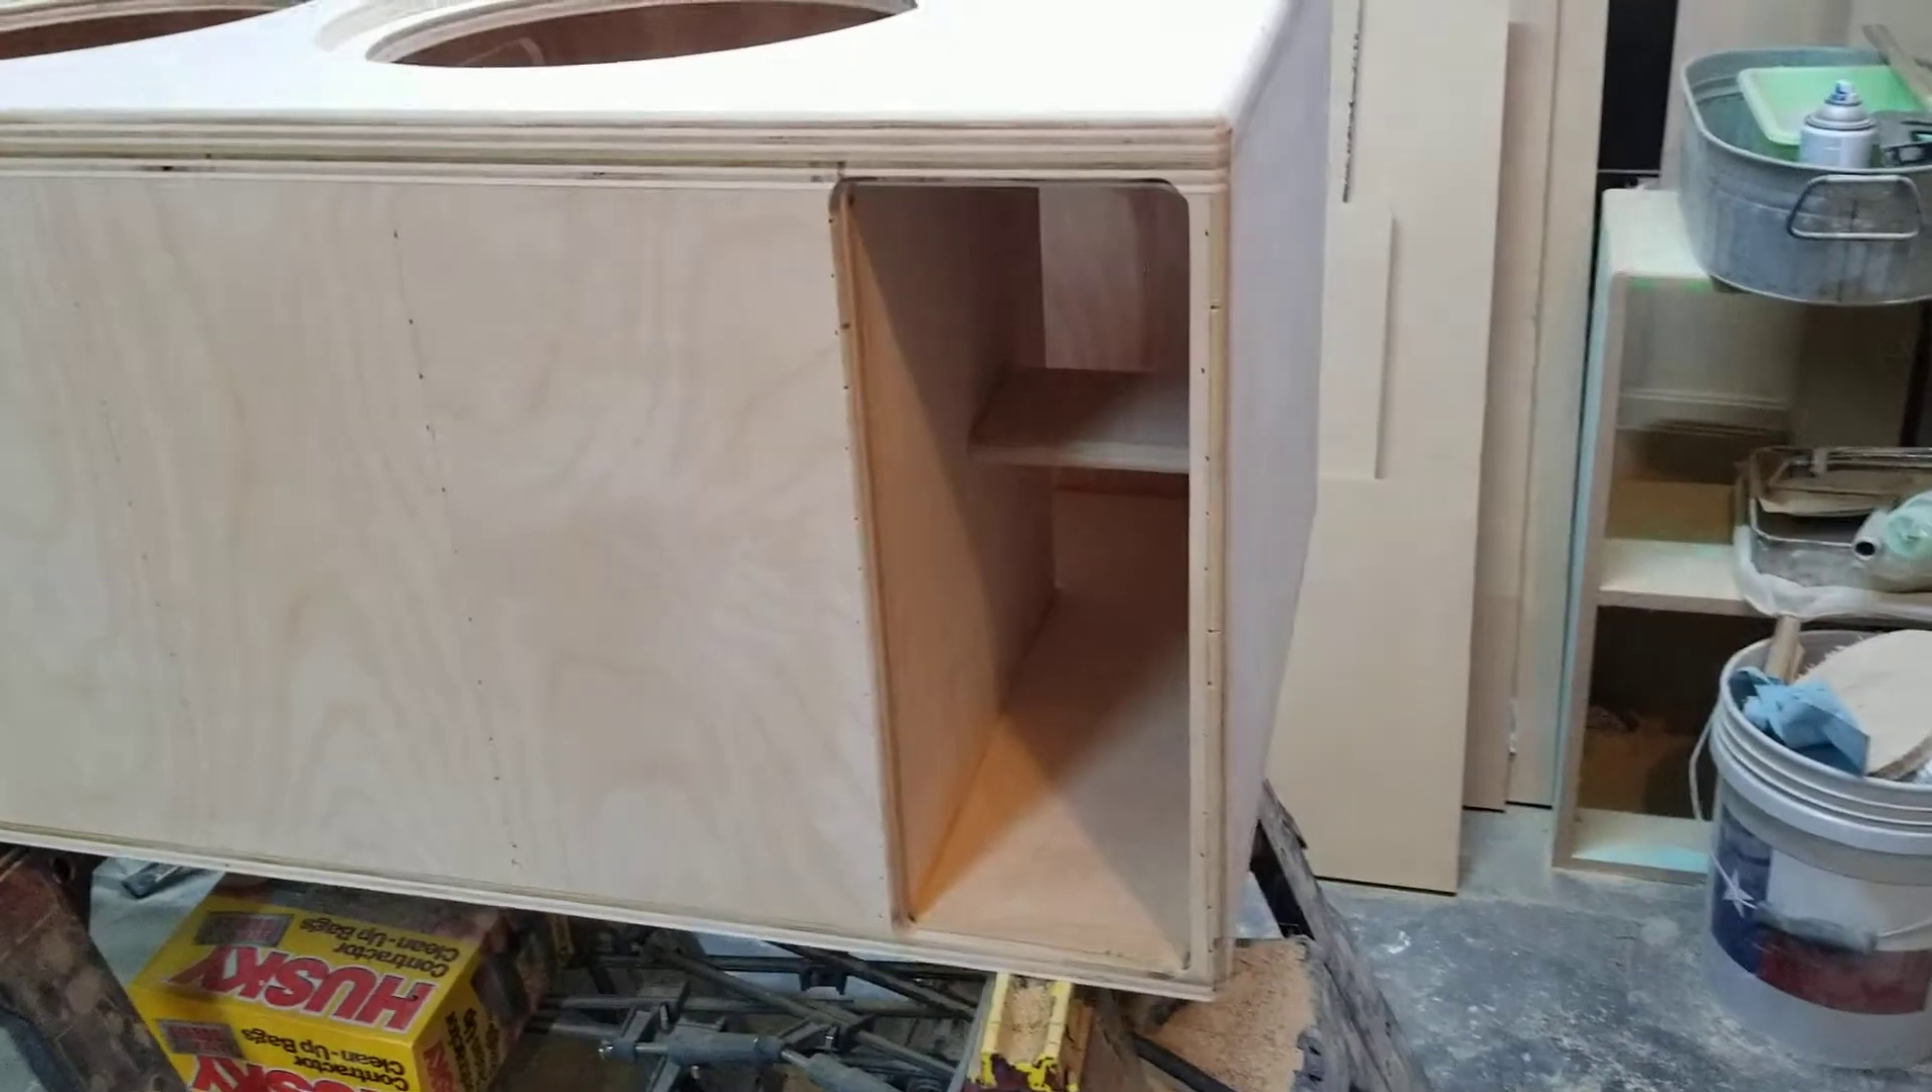Added a brace inside the port.